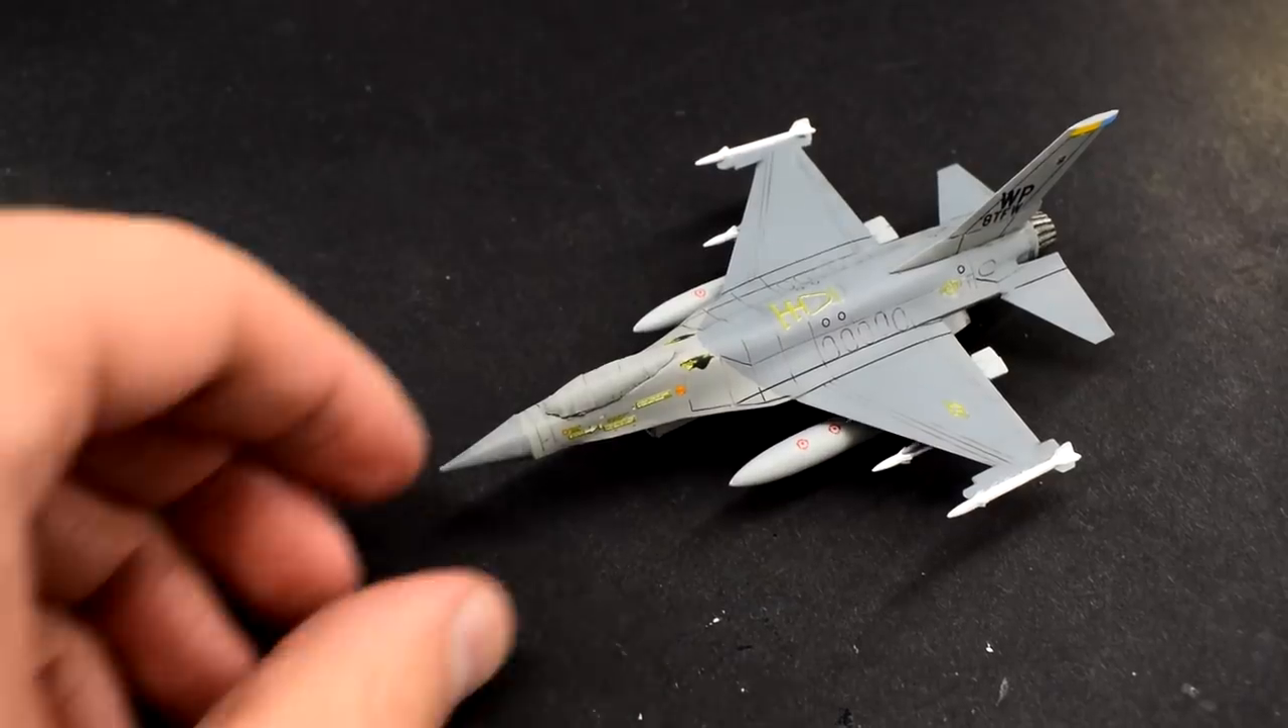The missiles were then carefully cemented onto their pylons on the wings and wing tips.